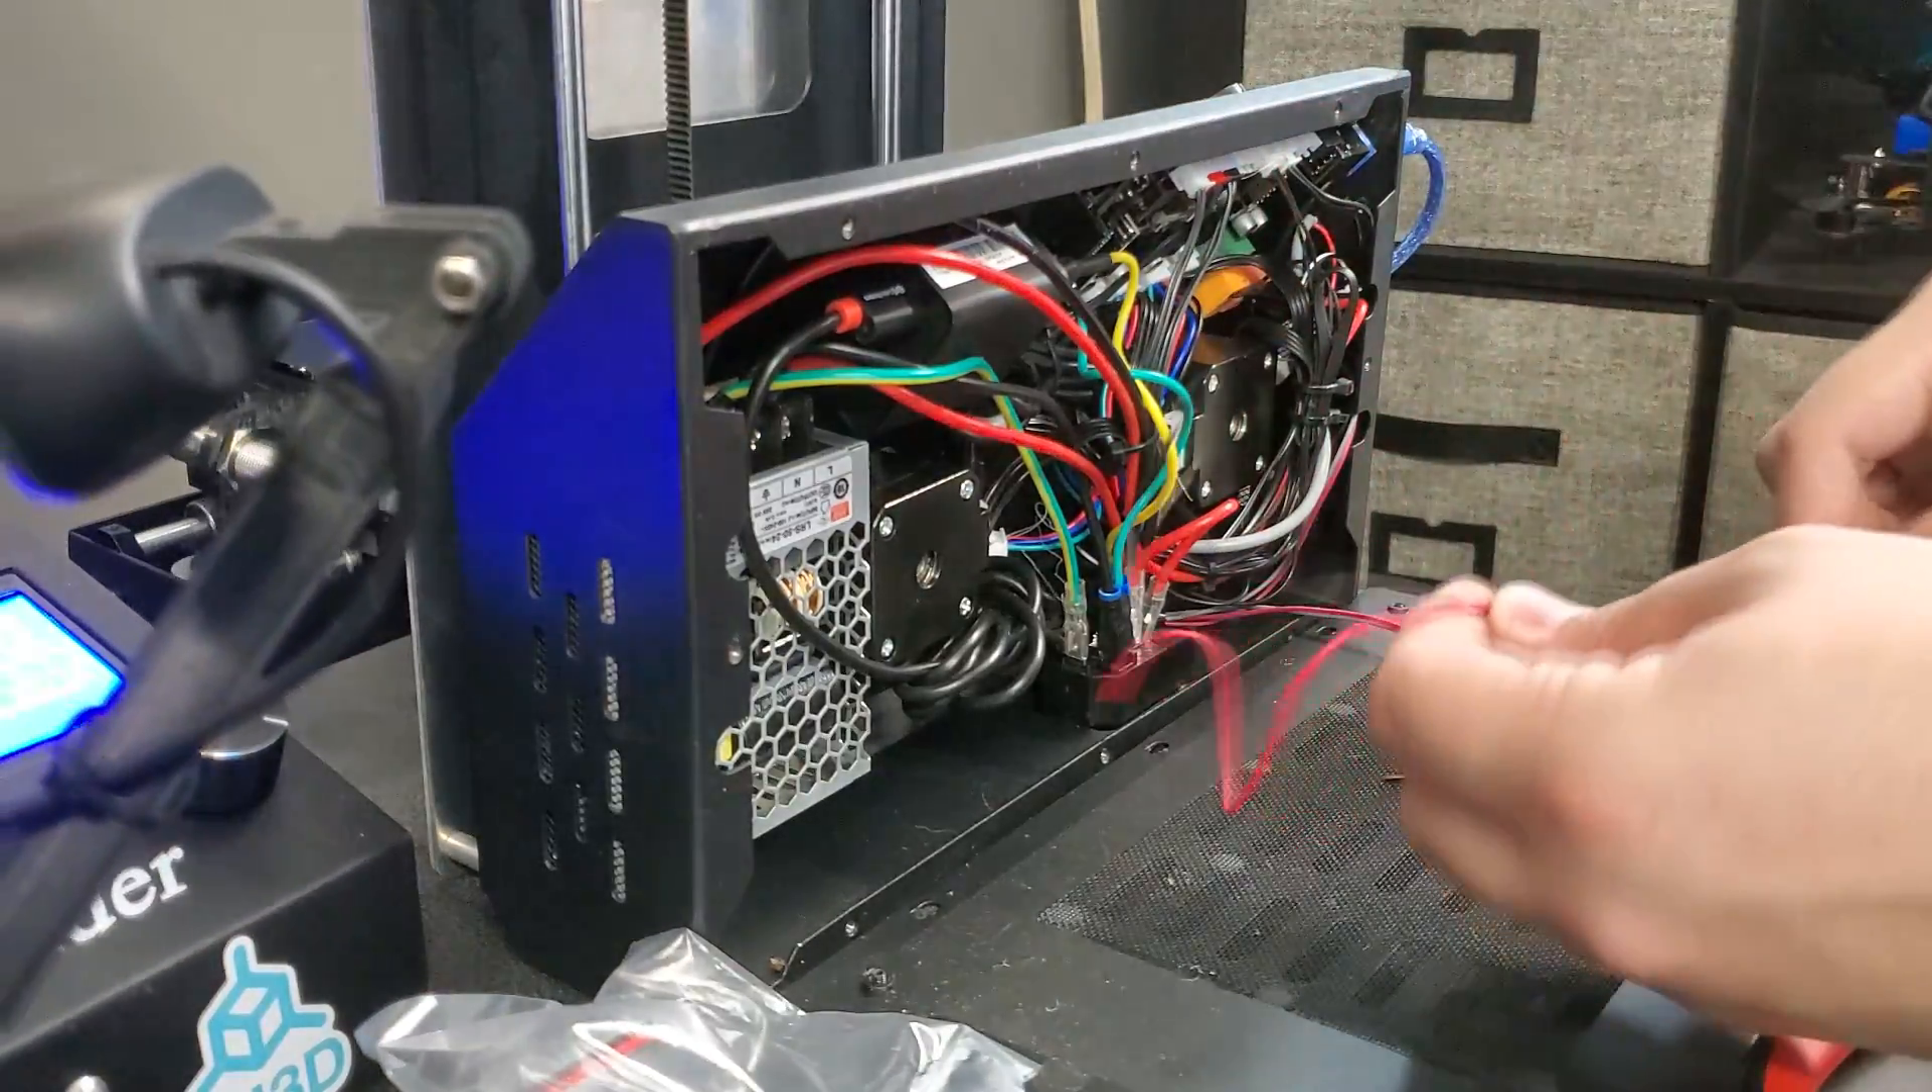All we have left to do is connect these wires.